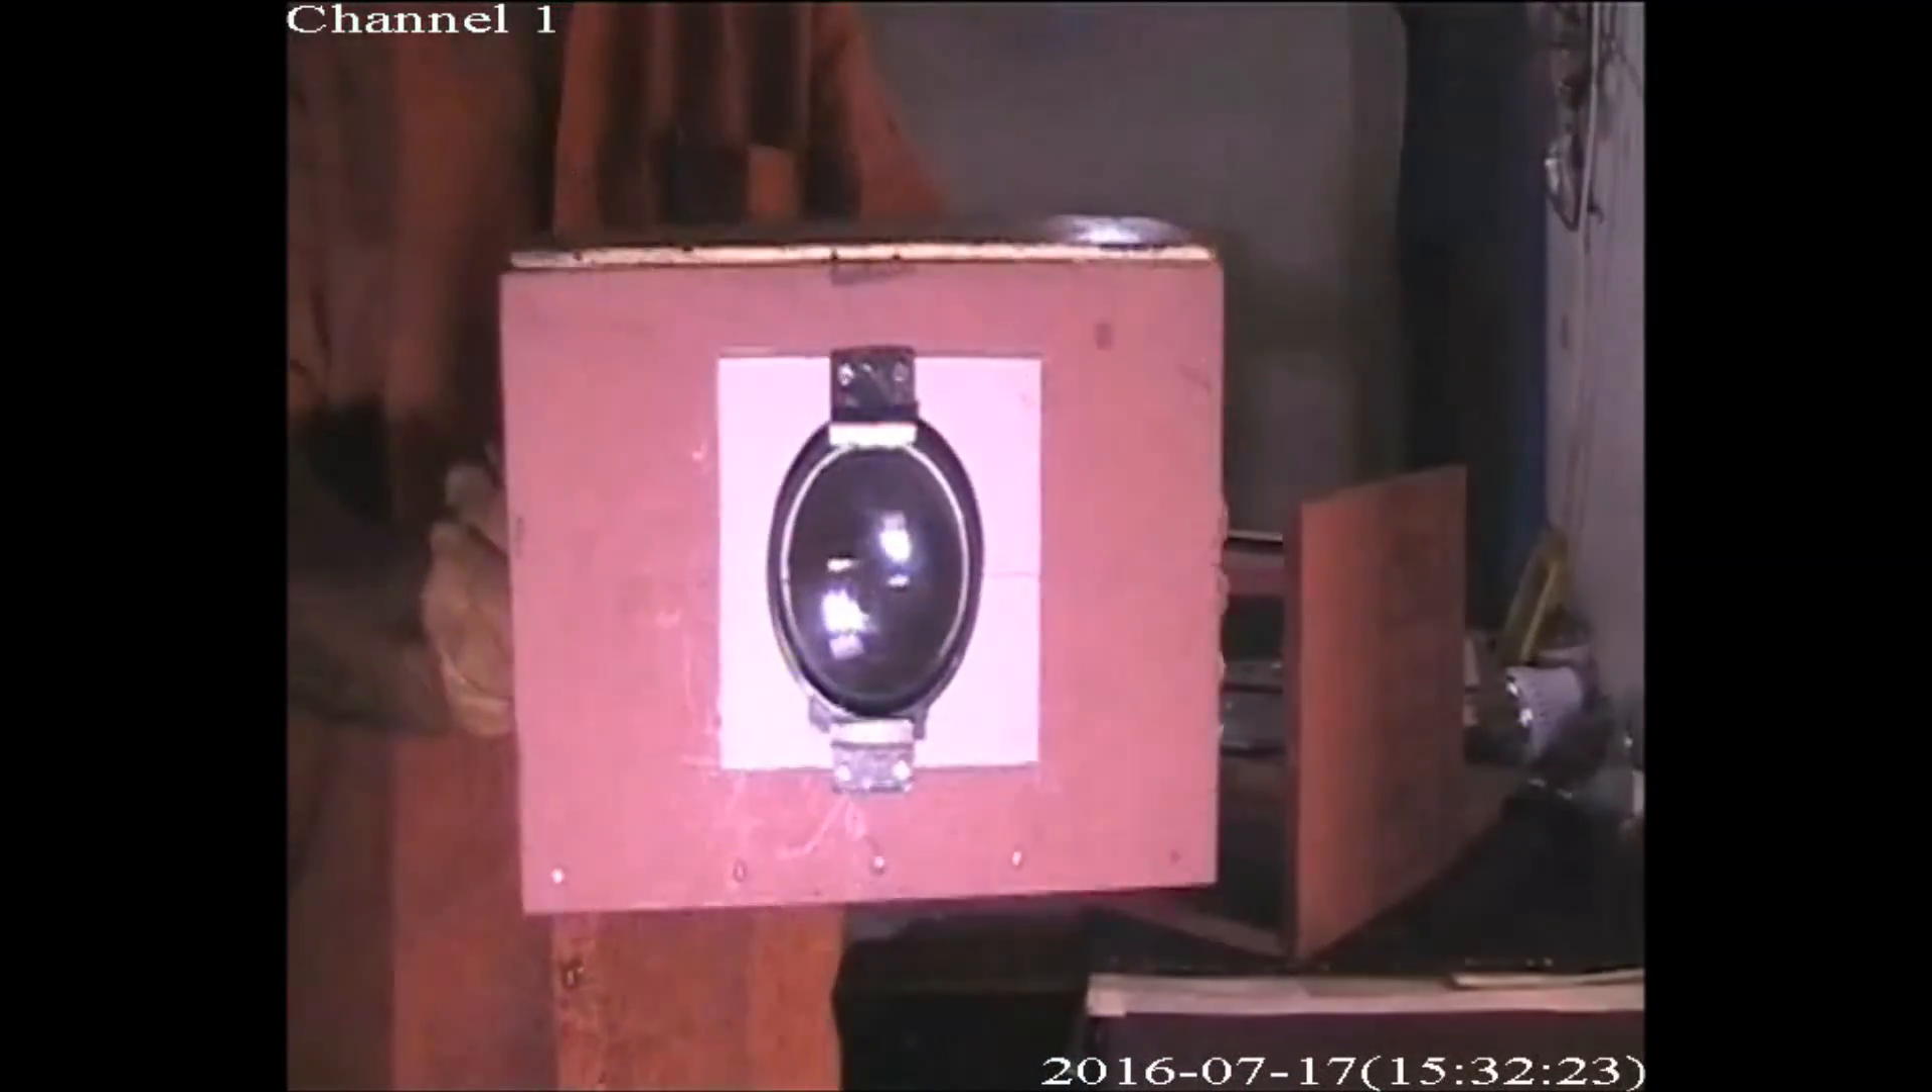This is the lens I already put in the box.